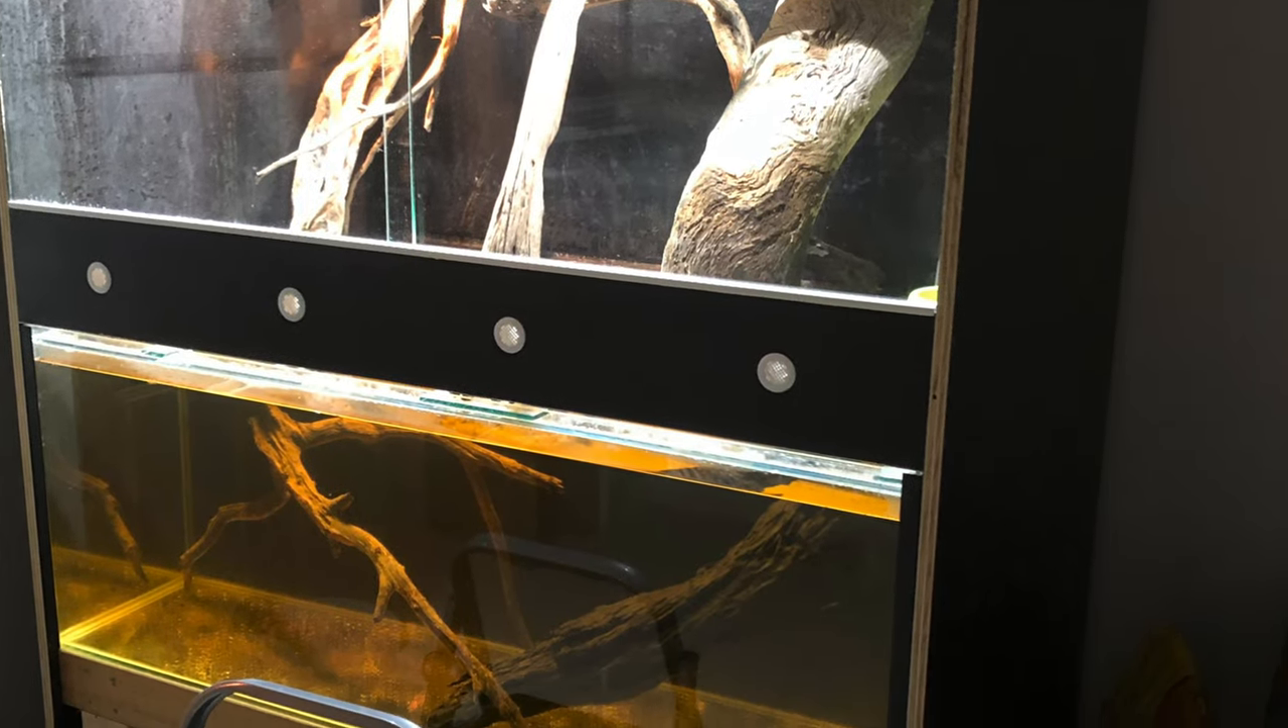At this point, the enclosure is more or less done and I've added a few pieces of driftwood into the aquarium.